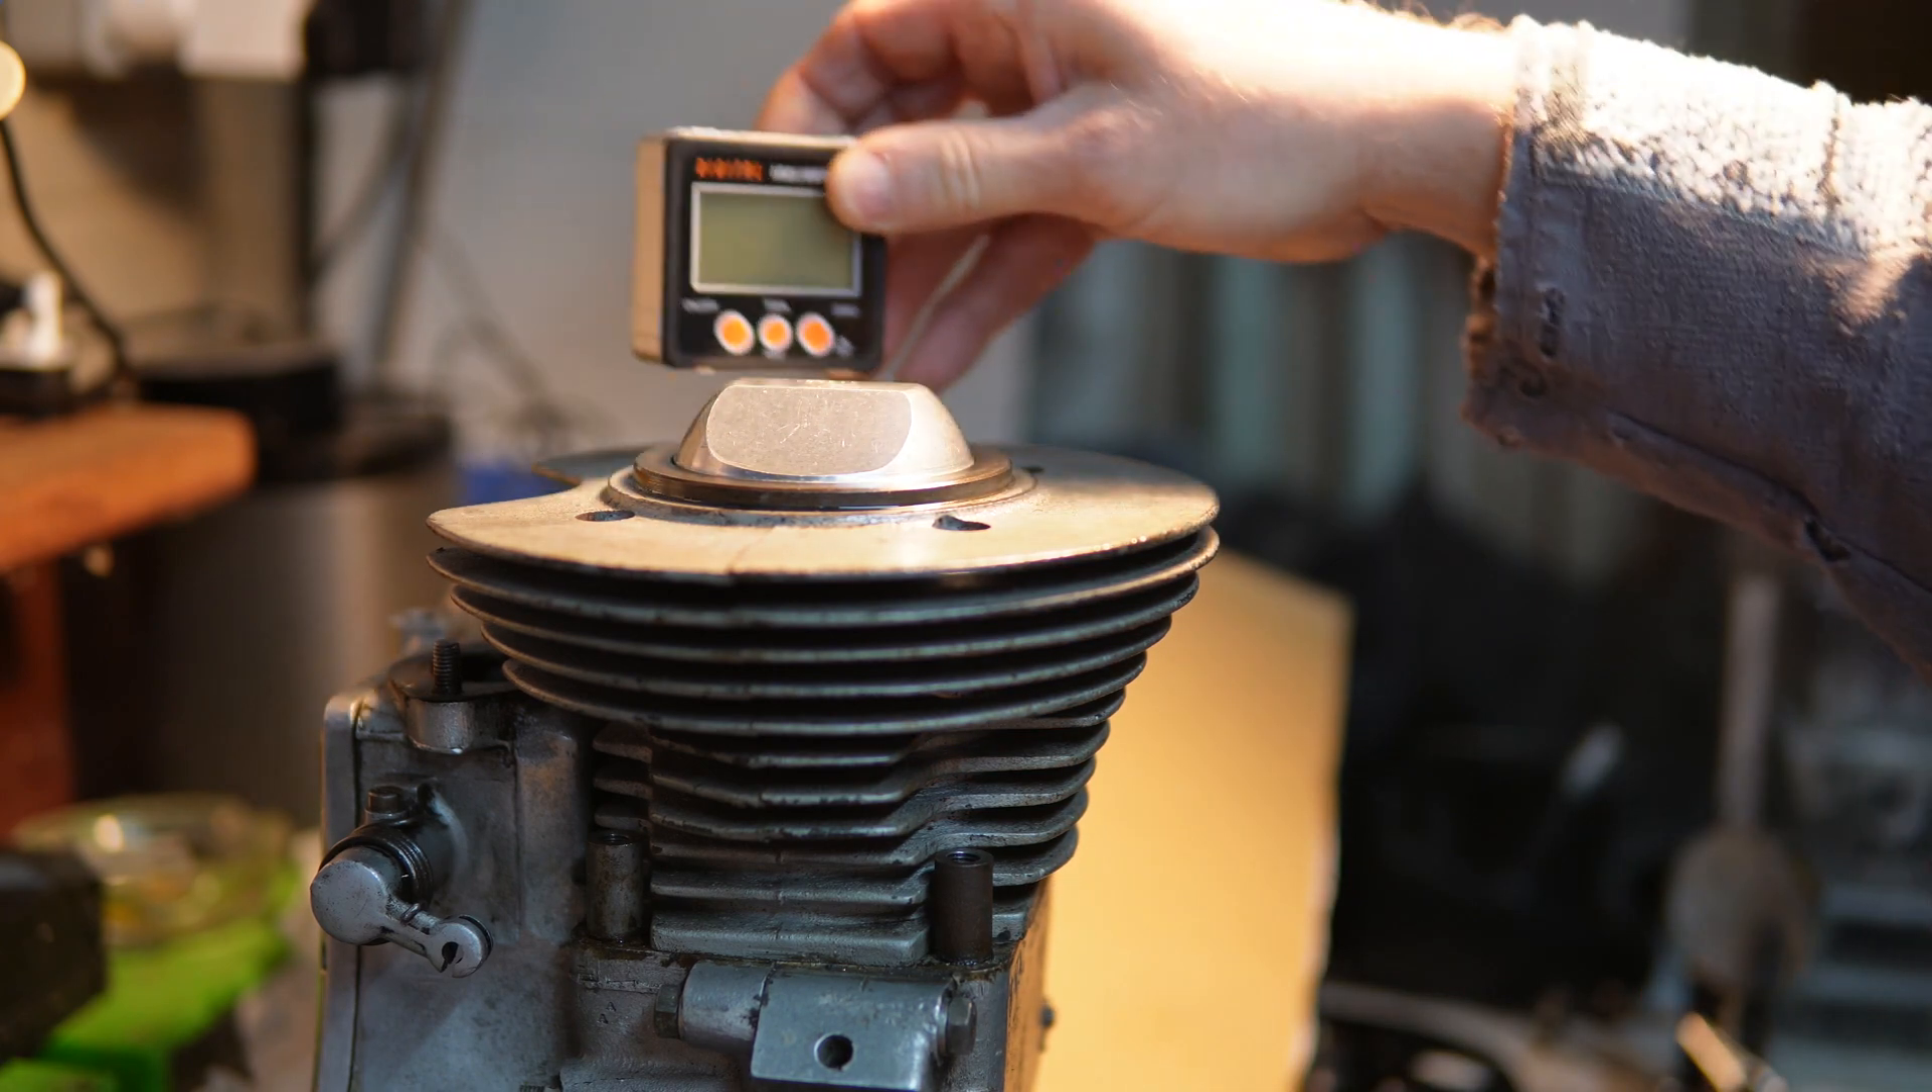As you can see the dome of the piston extends a long way above the top and I suspect I'm going to have to put a spacer under the bottom of the barrel here.